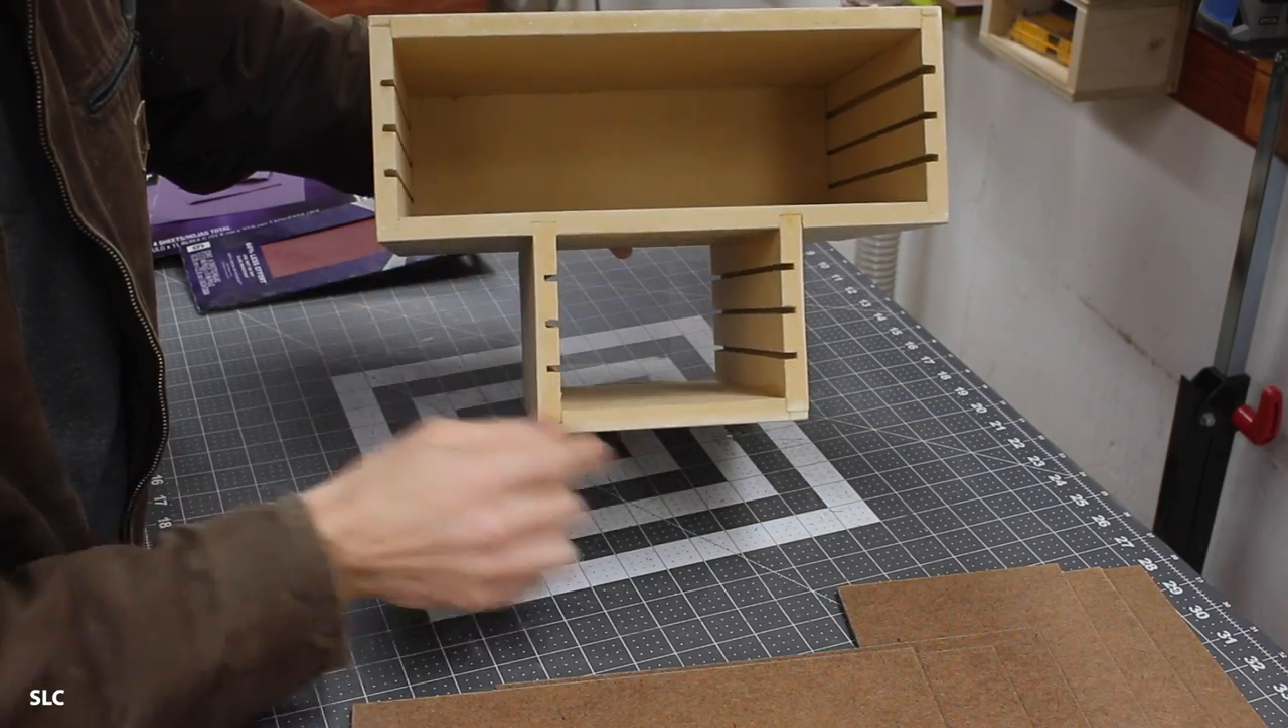So I built these boxes and added a little additional piece on the bottom.